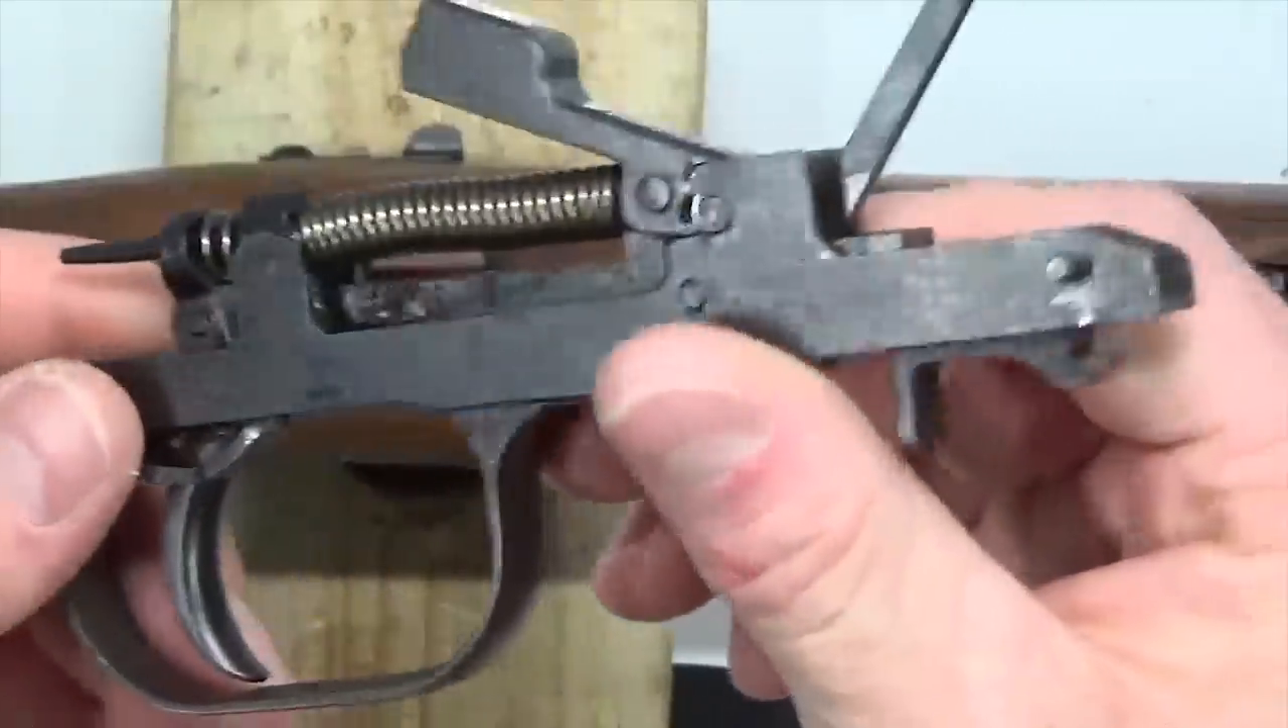All right the trigger assembly is out.